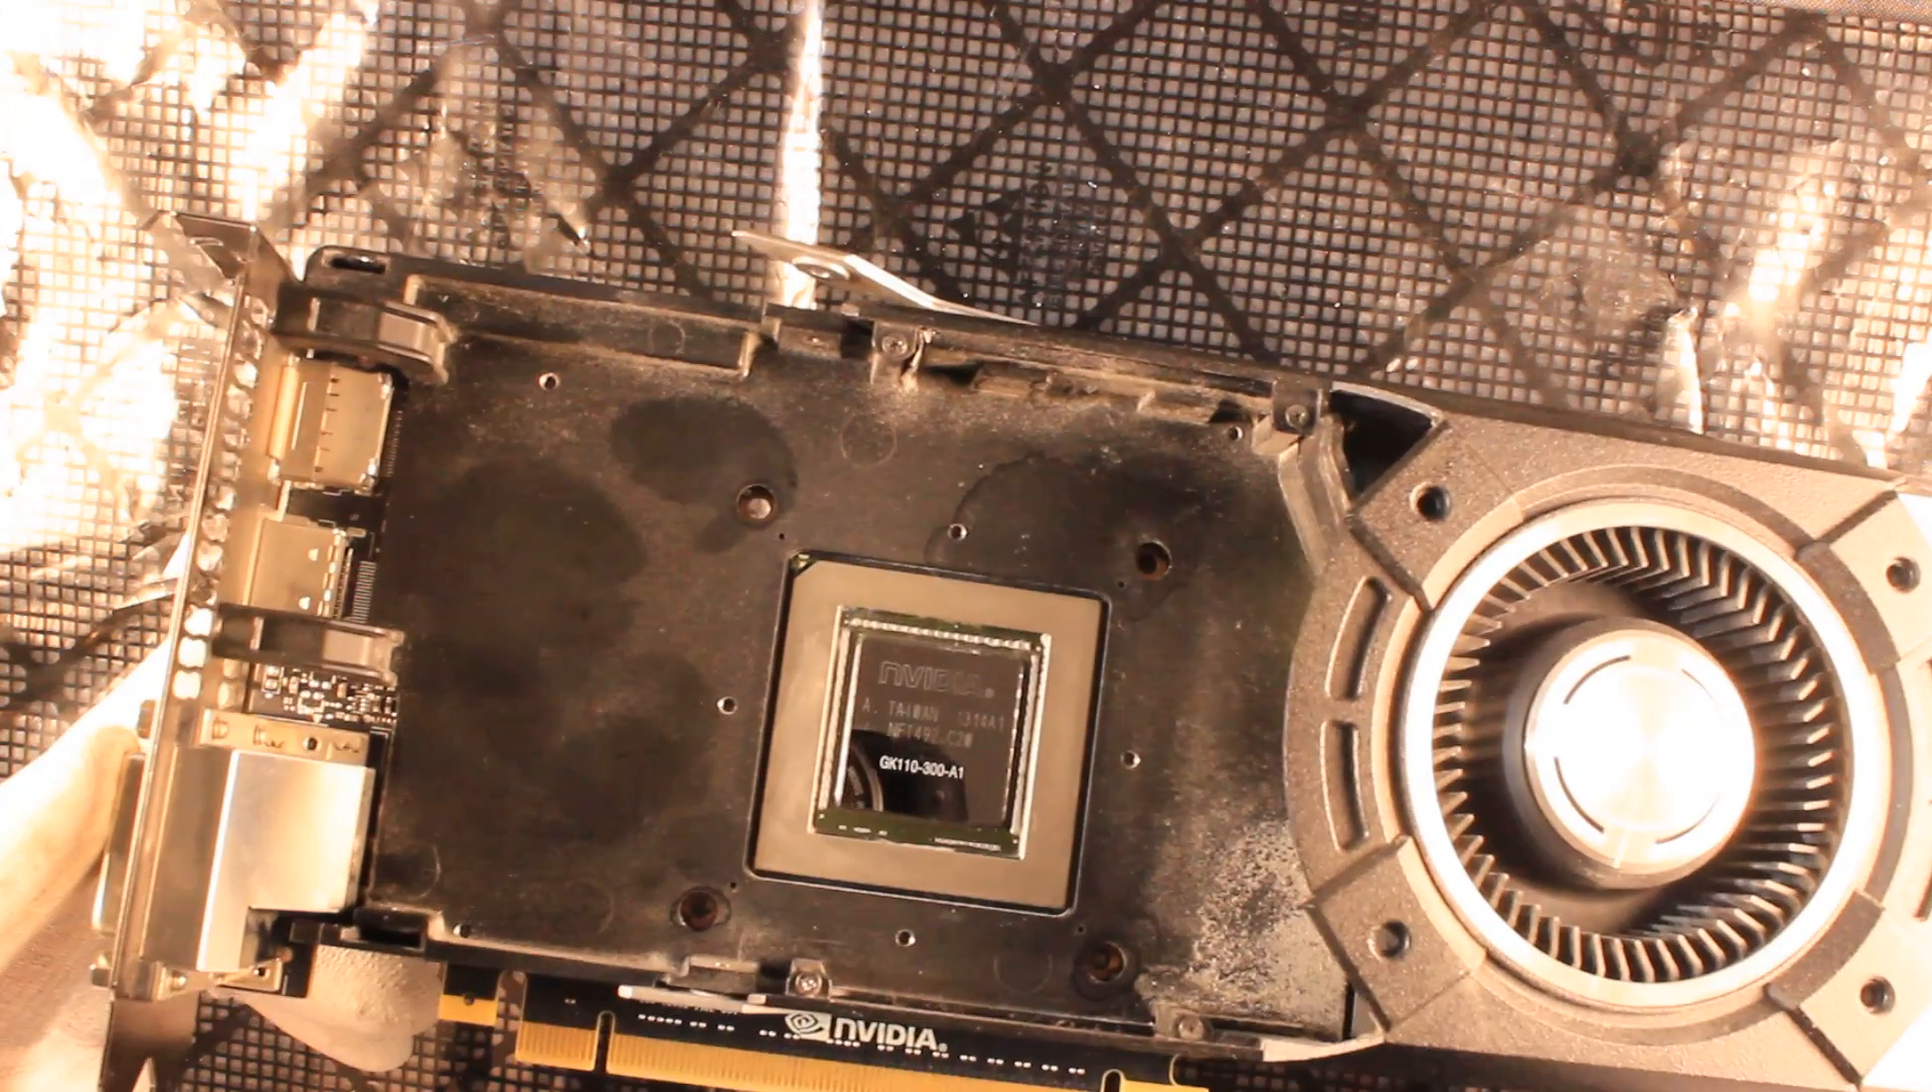We haven't attached yet the real cooling element the so-called cooling chamber on top of the gpu and that is the next step.